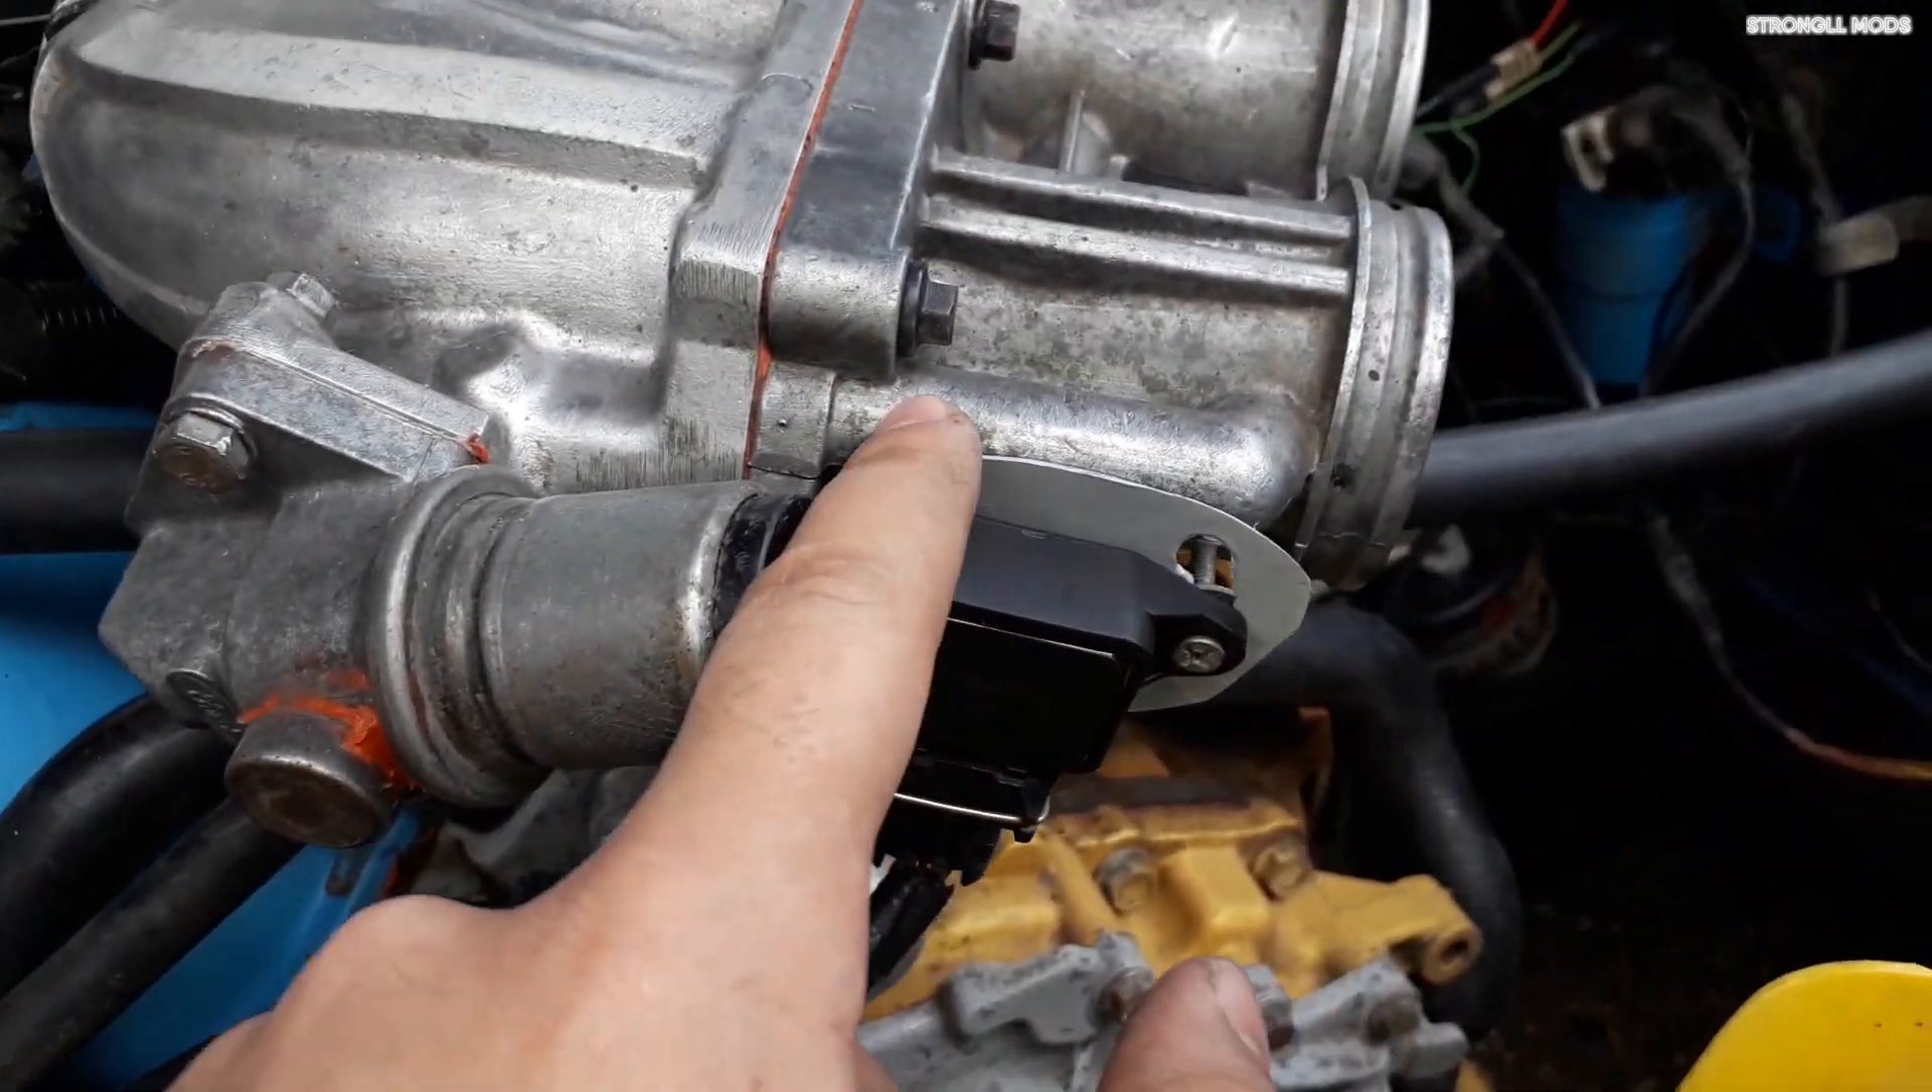Итак, датчик дросселя на своем месте. Проставочная пластина новая тоже уже установлена.